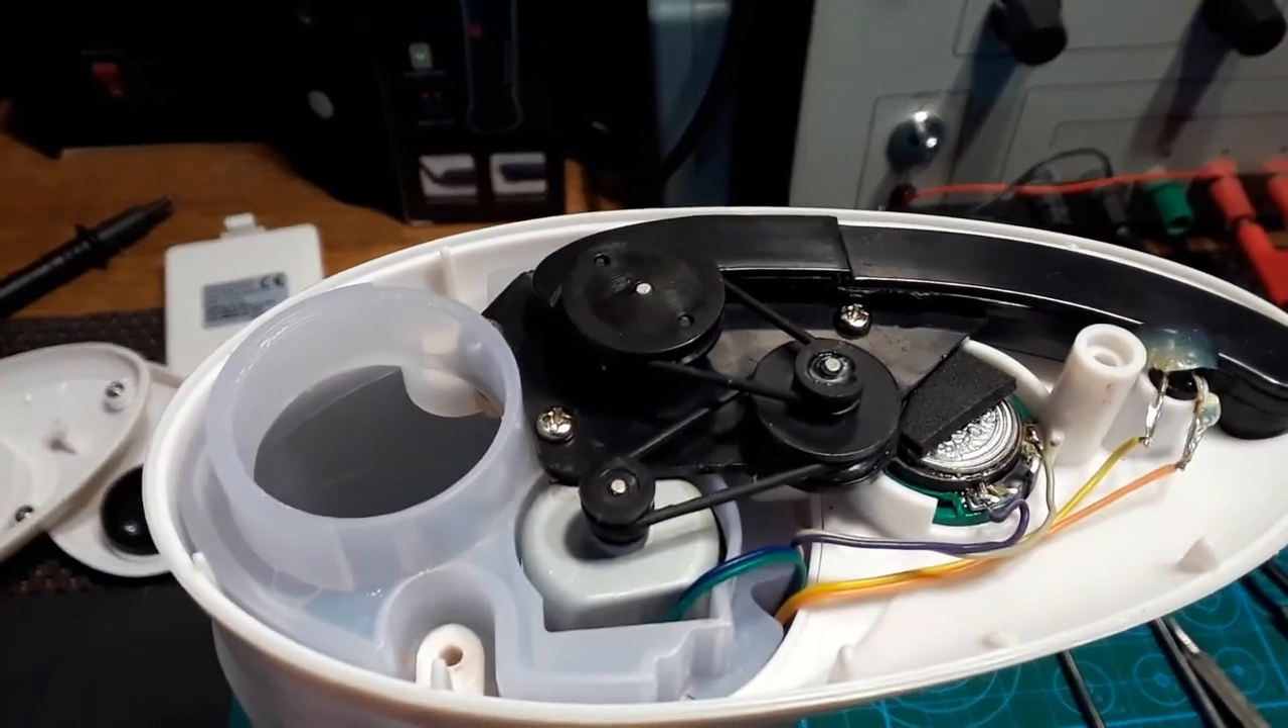So both the belts are now back in place.